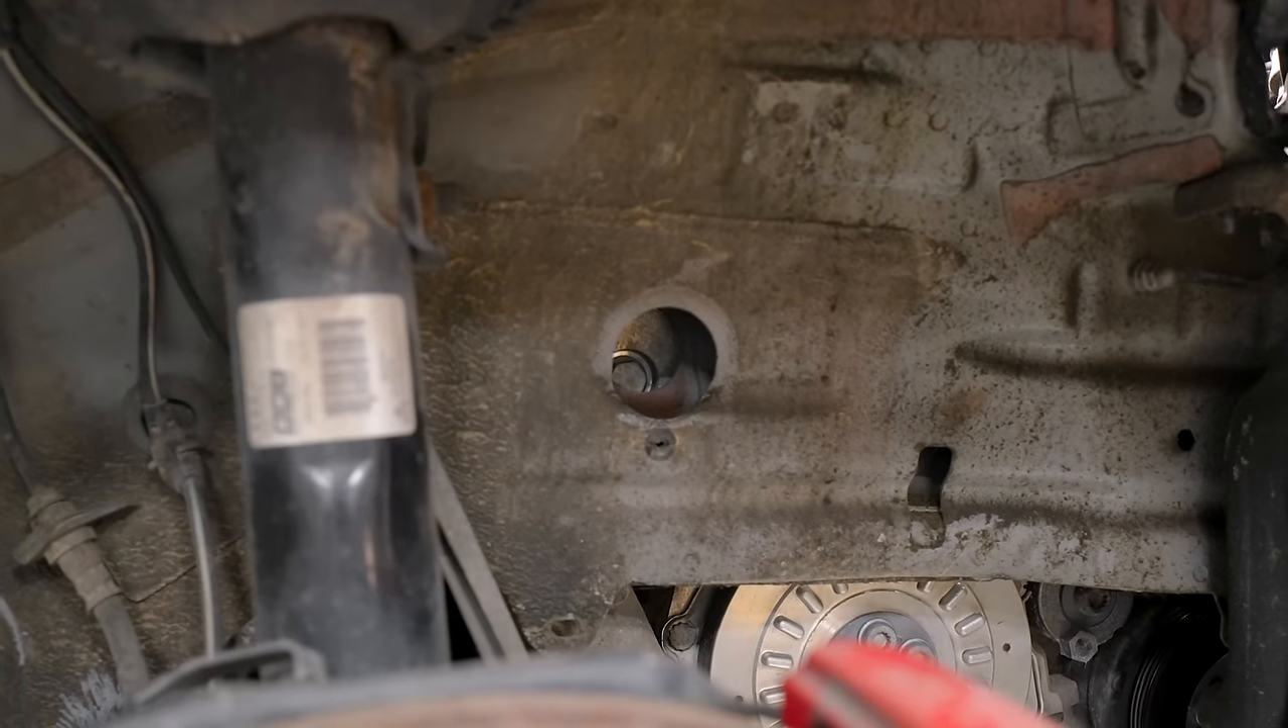Come look at how offset this bolt hole is from the bolt.